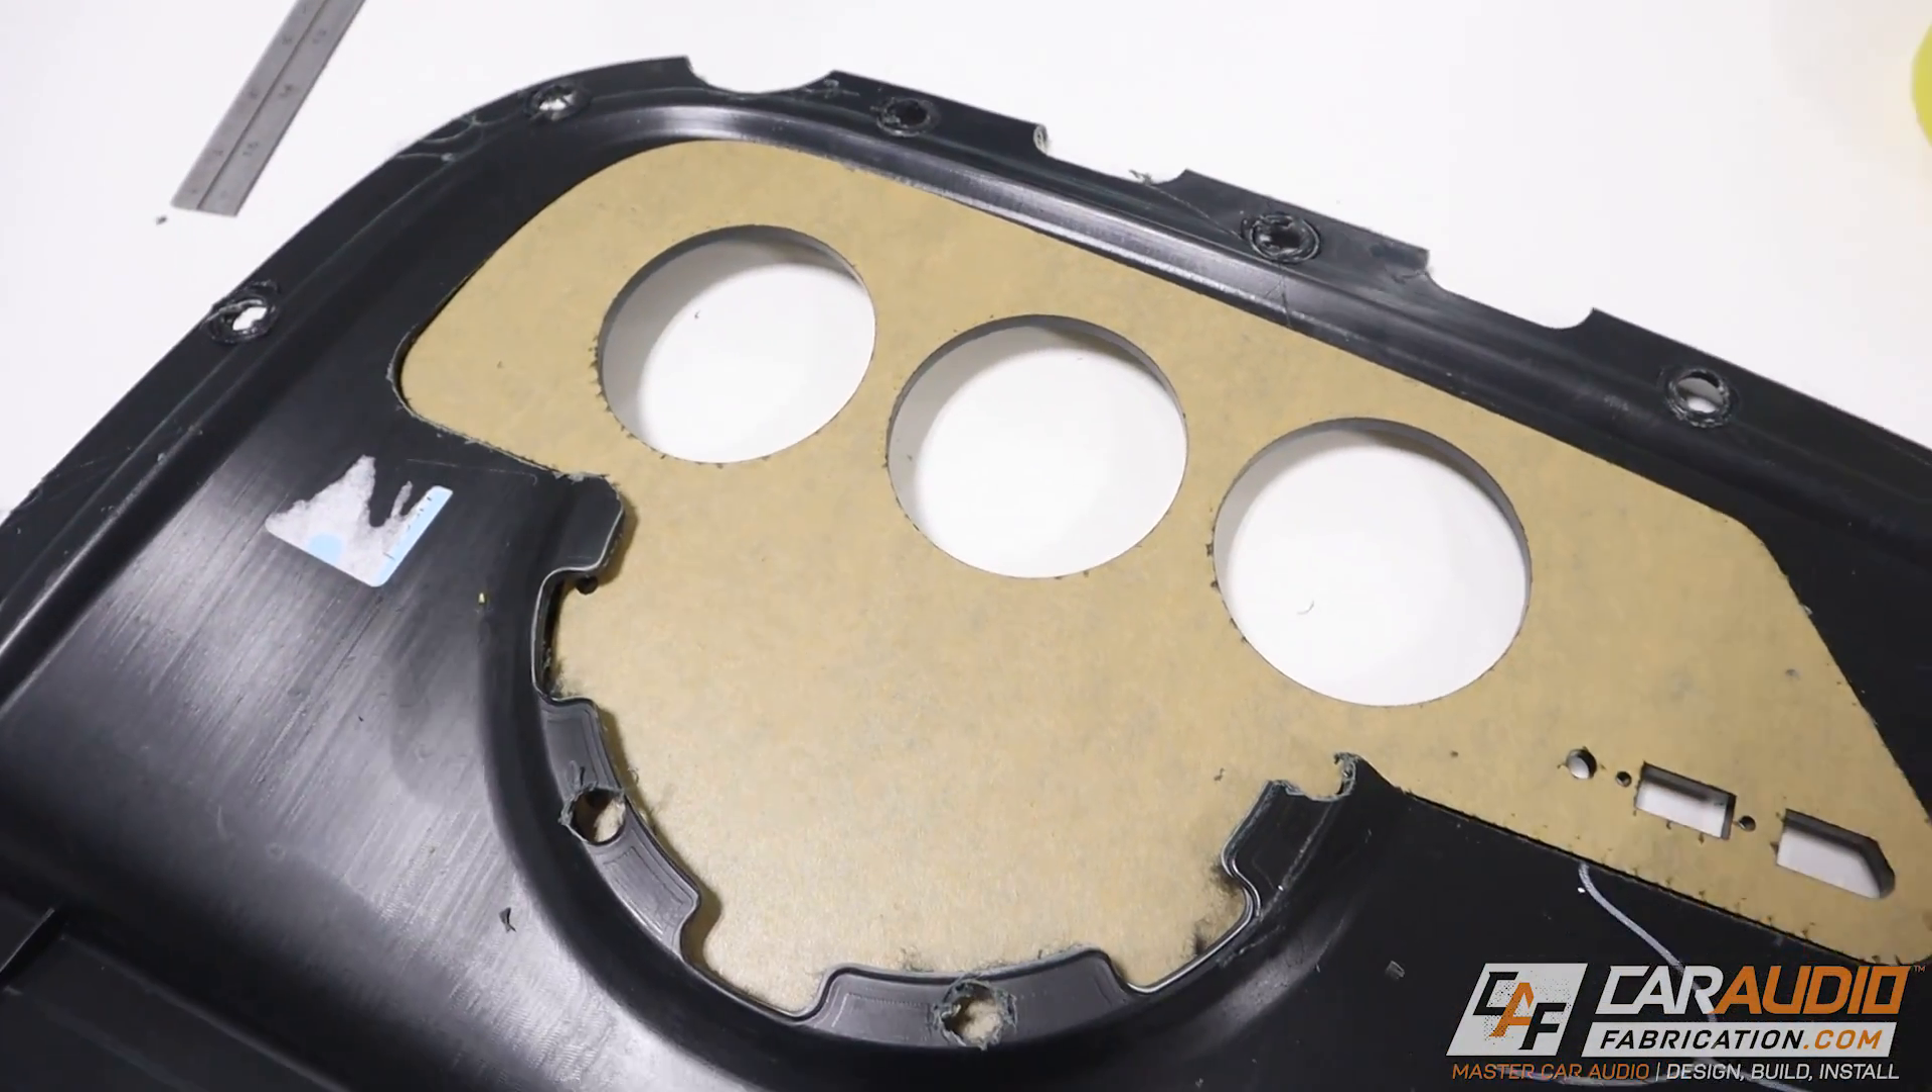Now that the OEM panel is cut you can see that my piece that fits inside fits really nice like a perfect puzzle piece matches up with that outside profile.